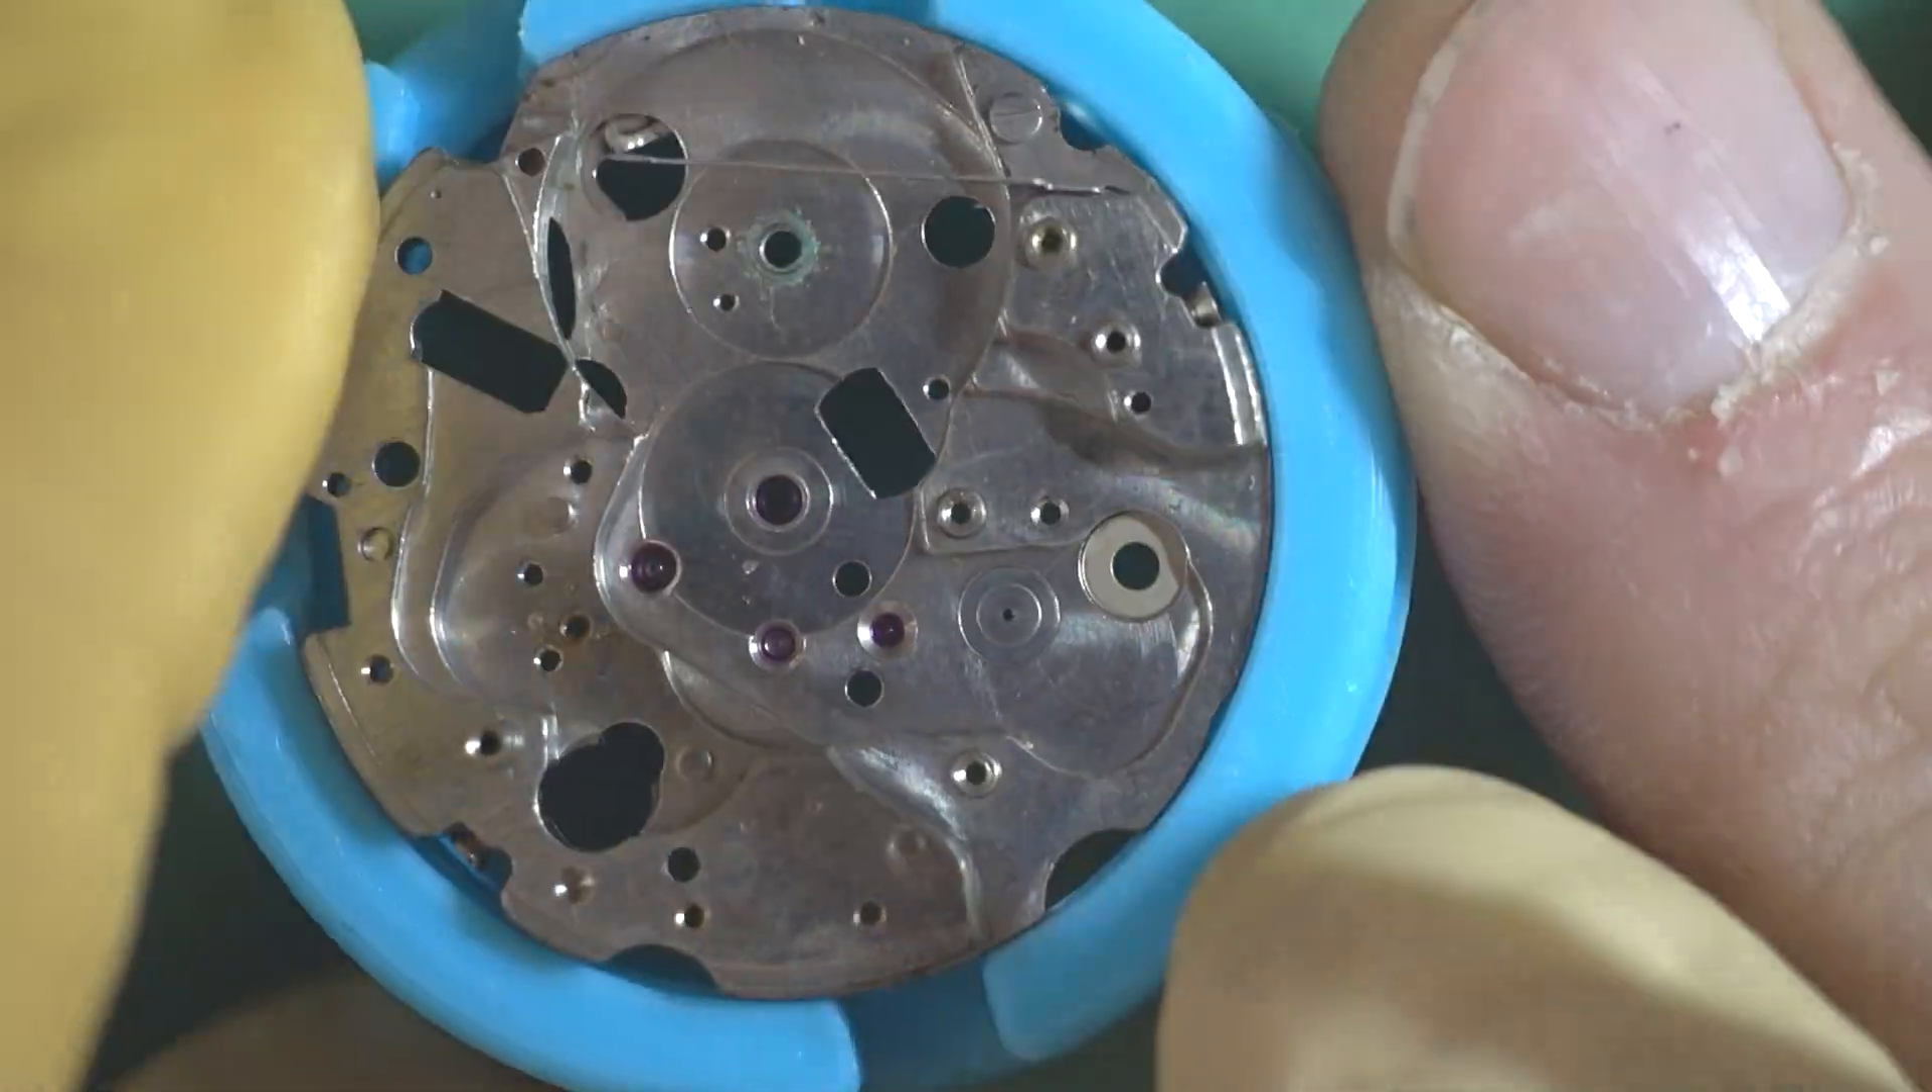Now we're back down to a bare plate.